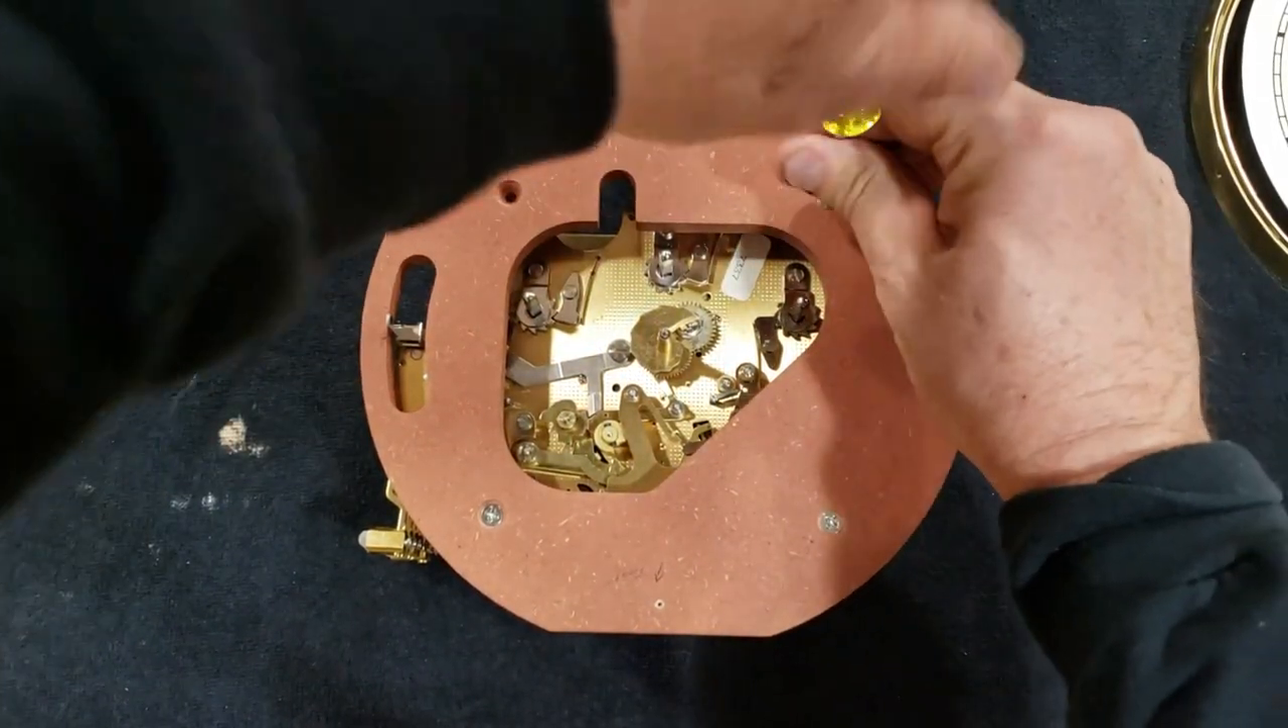All right, now we've got these four screws that have to come off, and that's what's holding the face plate on.